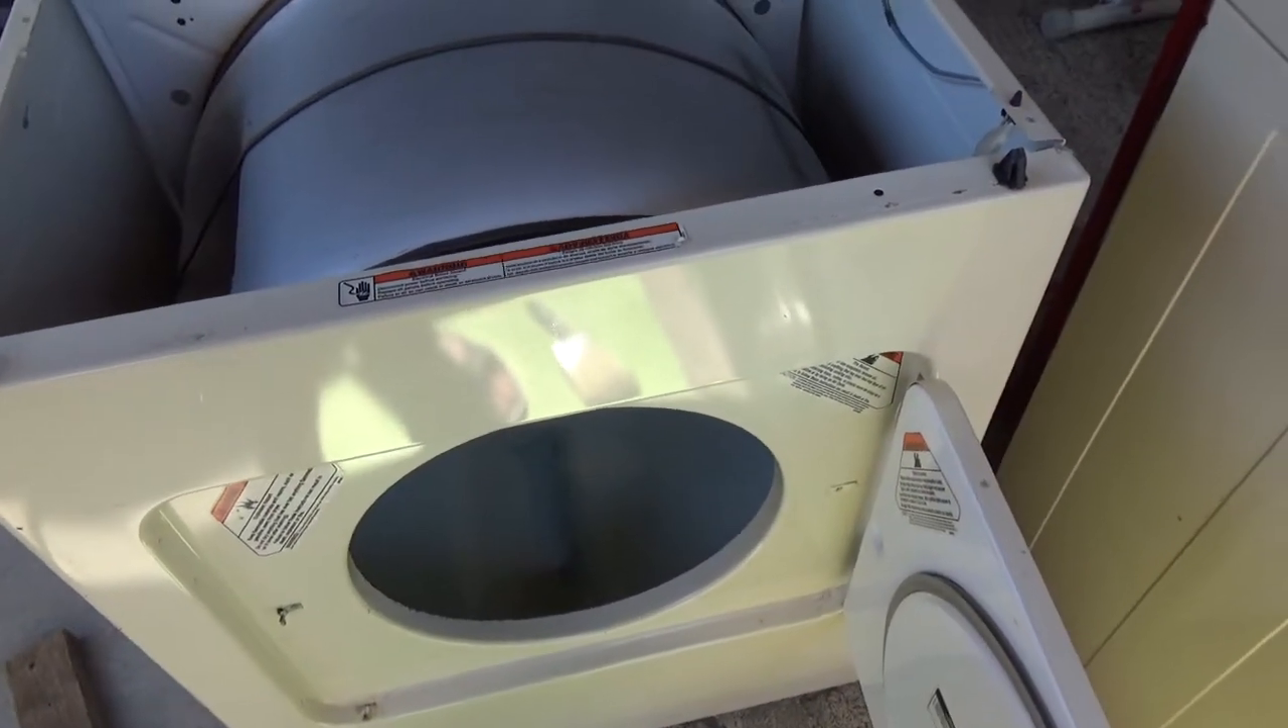Now you got the whole front end on.